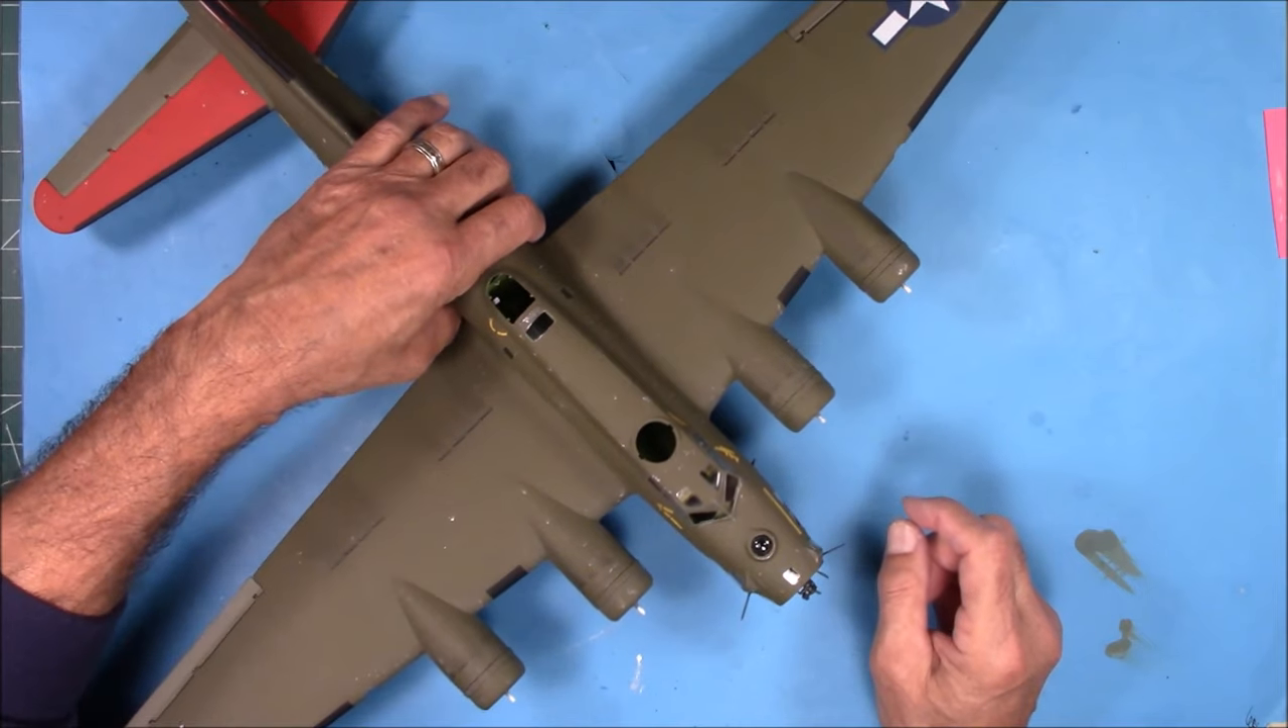They were a real tight fit around the engines, so what I did was I put some white glue on the inside of the lip of each cowling and slipped it right on there.